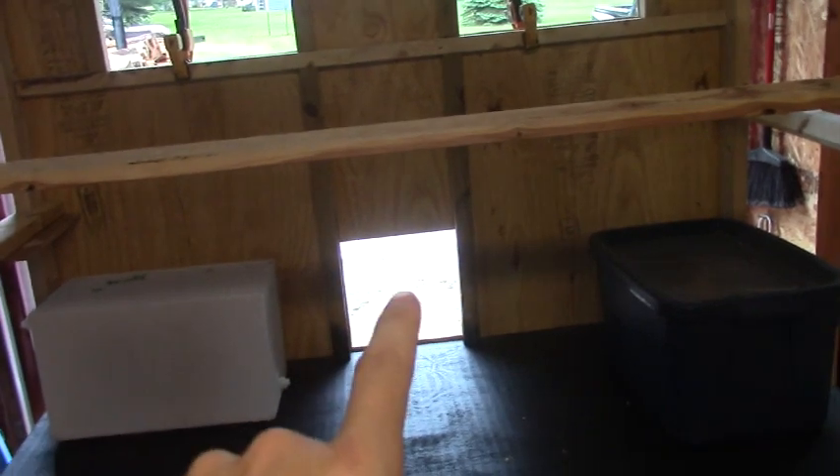Um, you can see I've got the door cut, two windows.